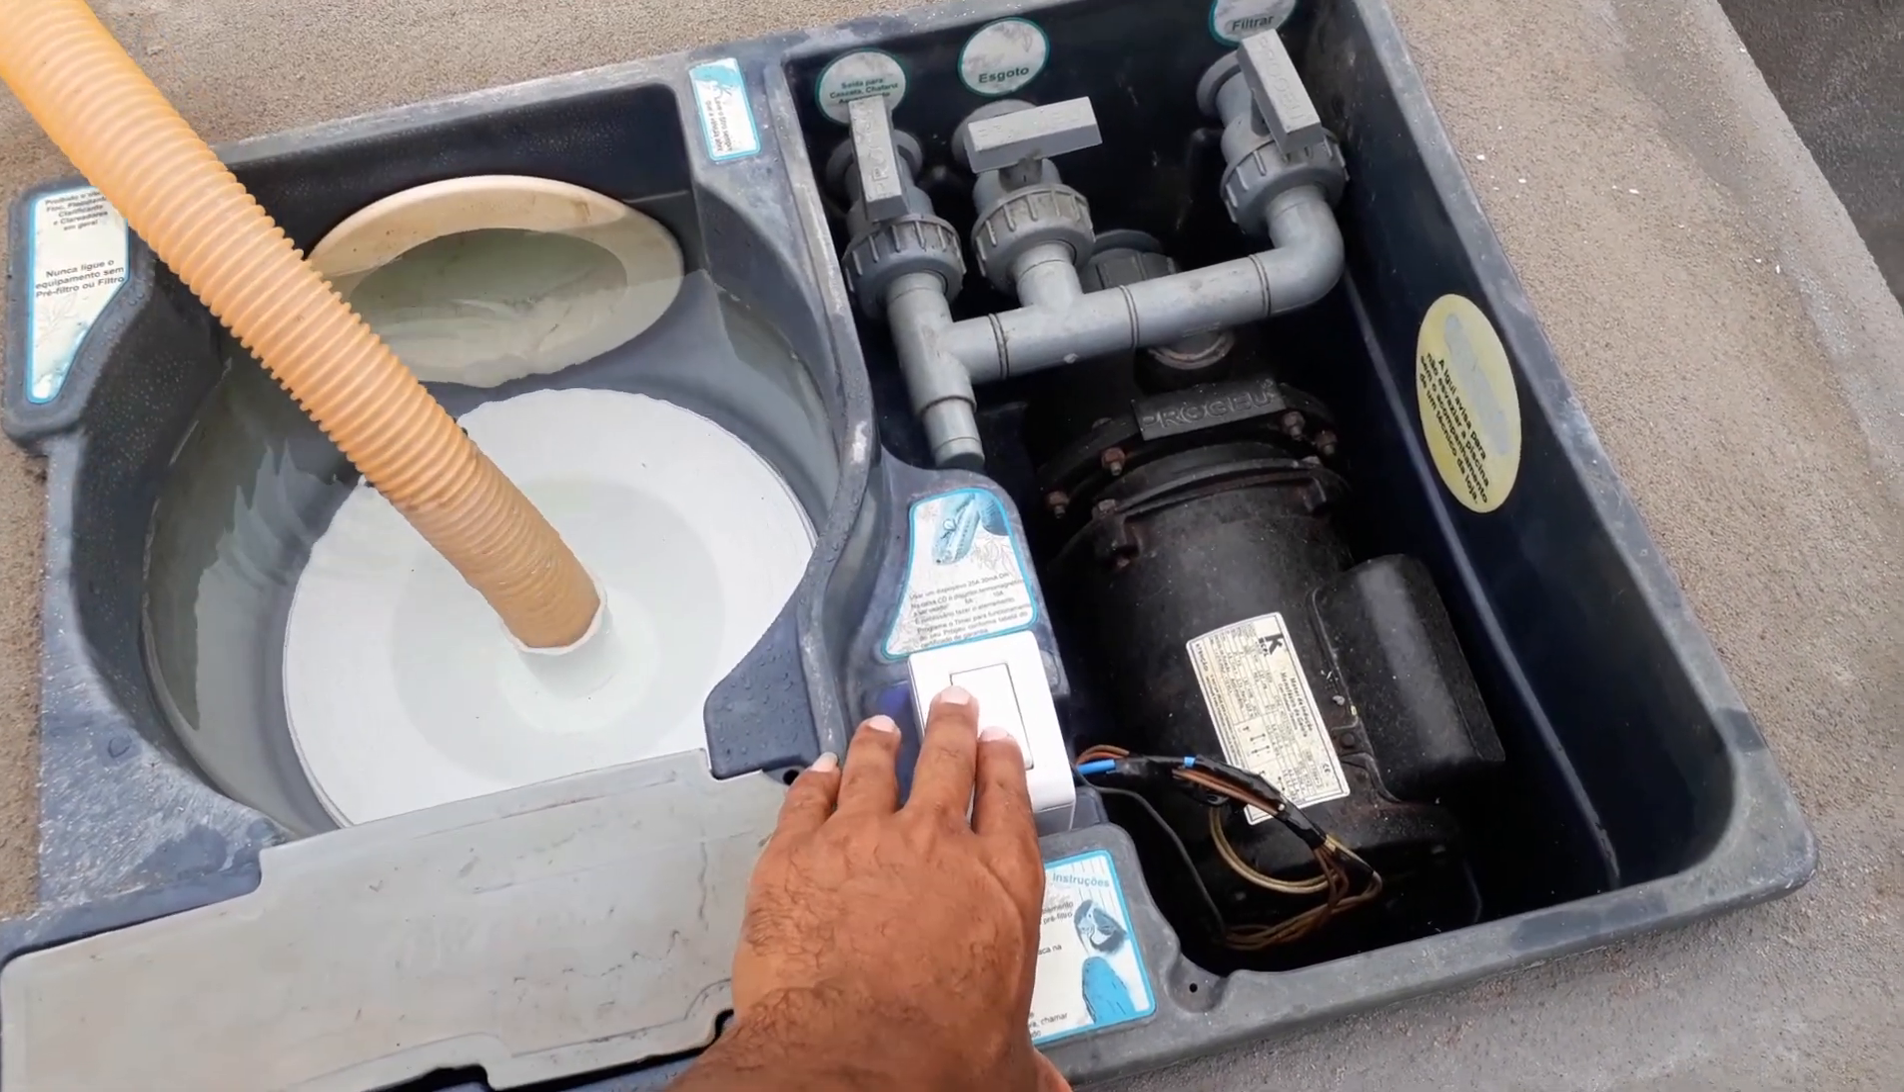Eu já coloquei aqui. O cano de aspiração.